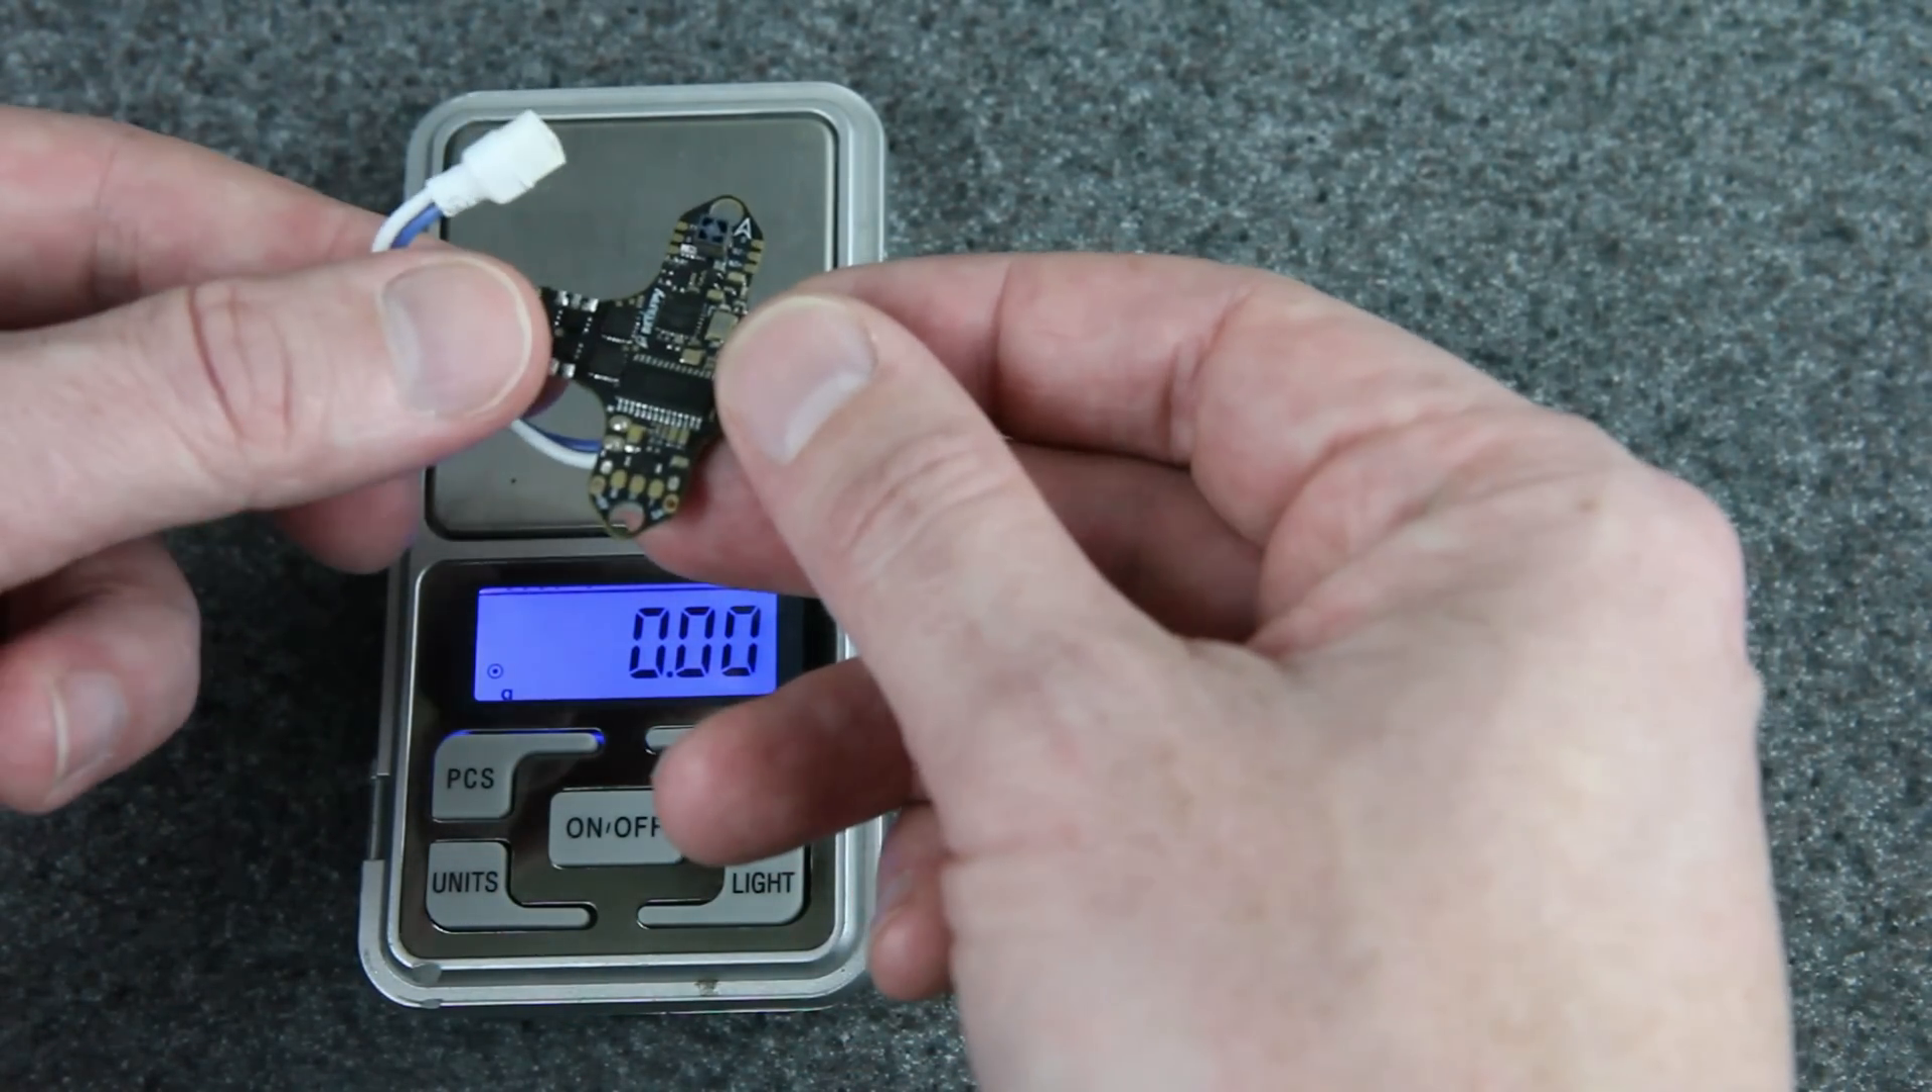I've already removed the motor plugs. I have not removed this wire yet.